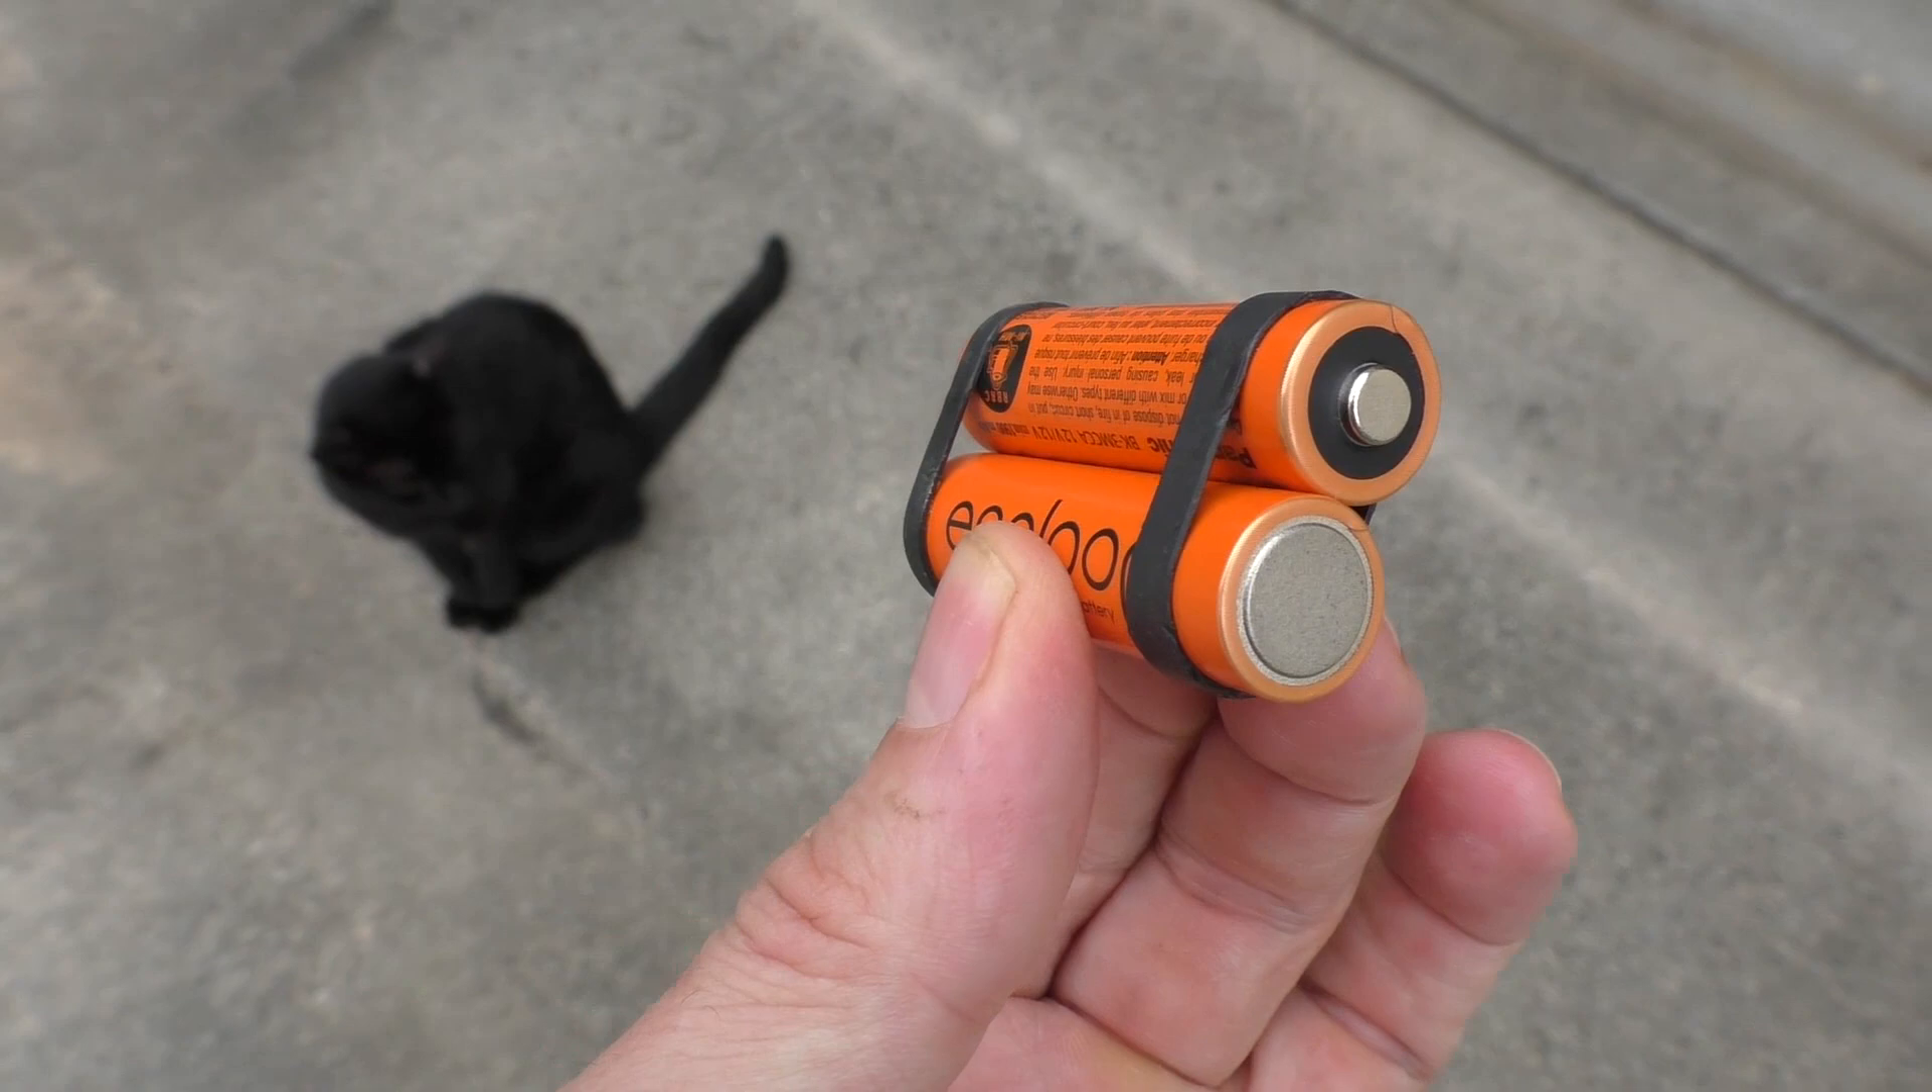Okay, so I cut two little strips of this heat shrink tubing and wrapped them around the battery pack and it'll hold it together.